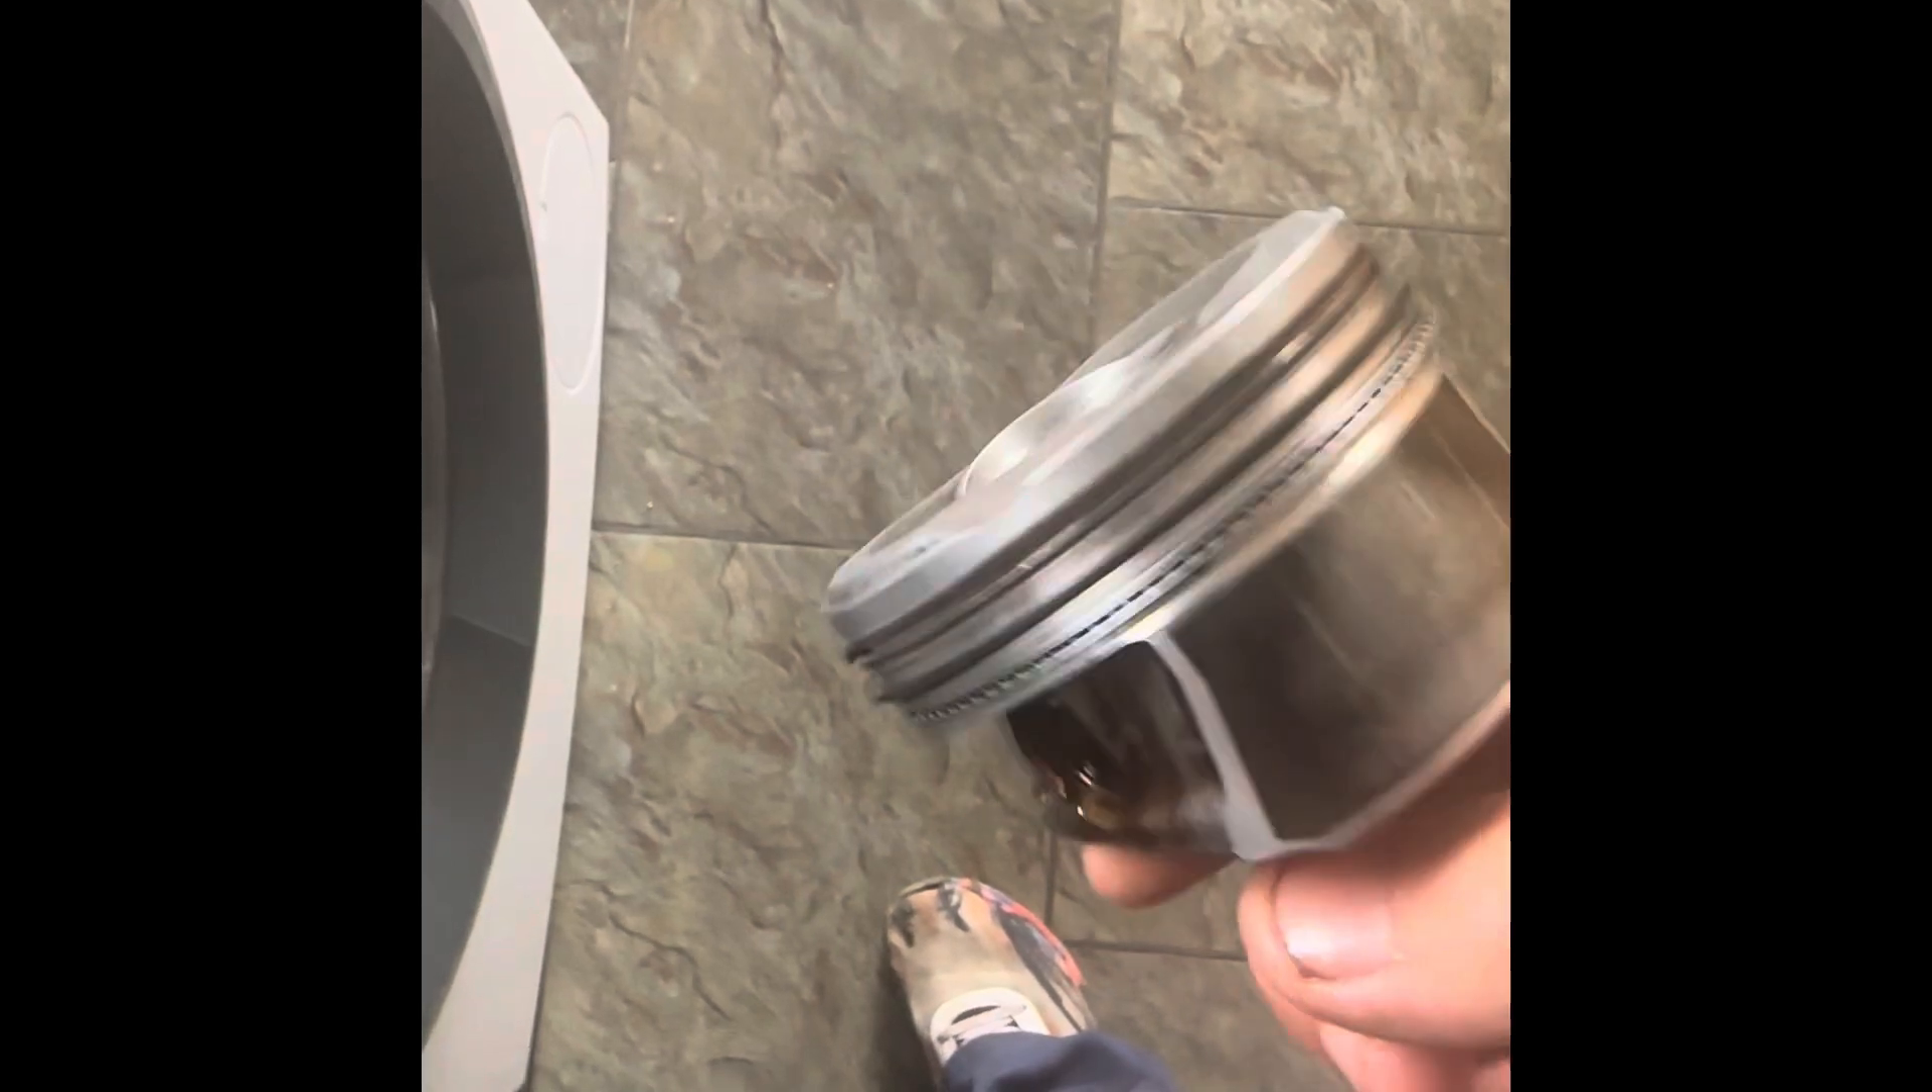We've got the rings in there, look. You can see that.